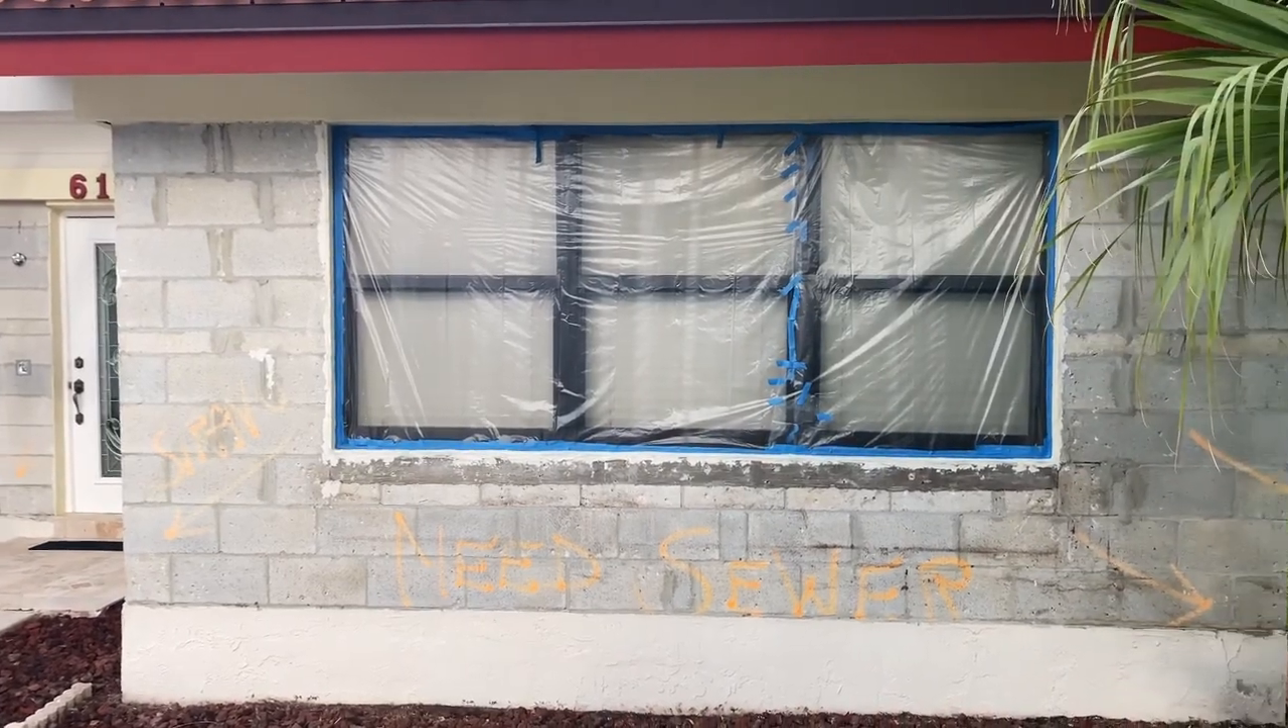The owner removed all siding and wooden trims from the walls and prepped for installation.